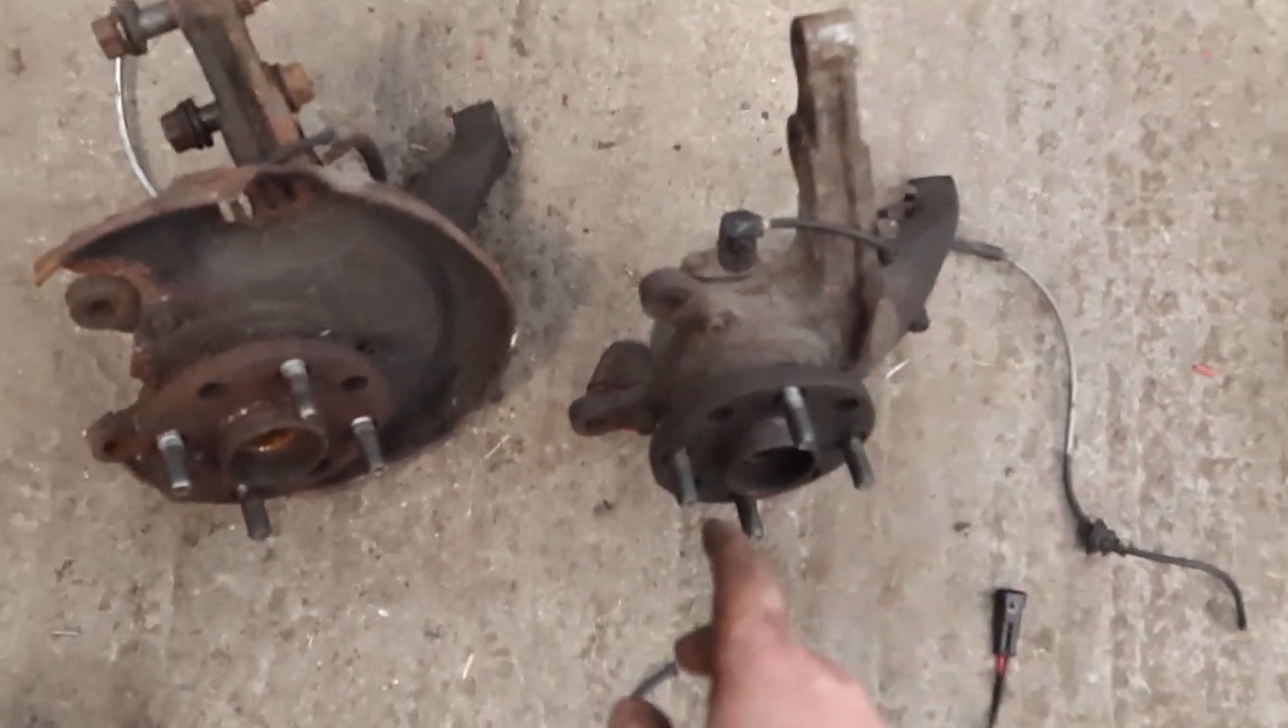The hub is off the car.